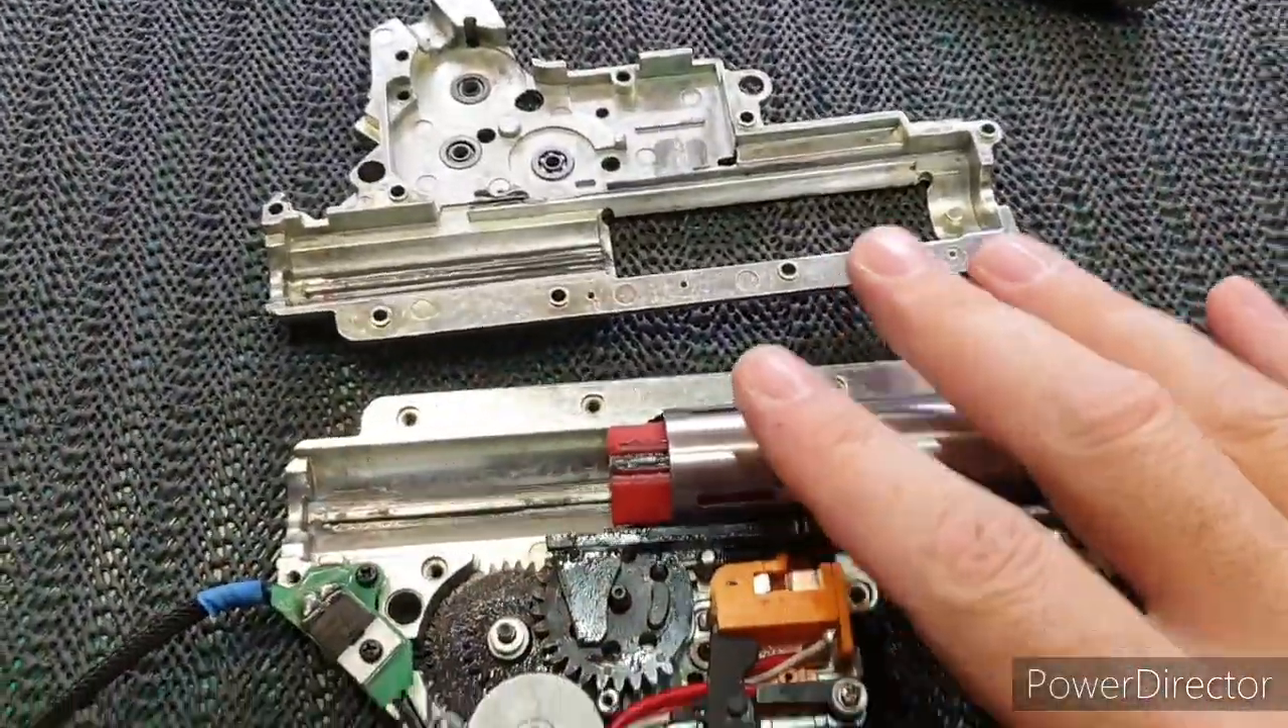Okay so now the gearbox has been taken out the AEG and the gearbox been taken apart.